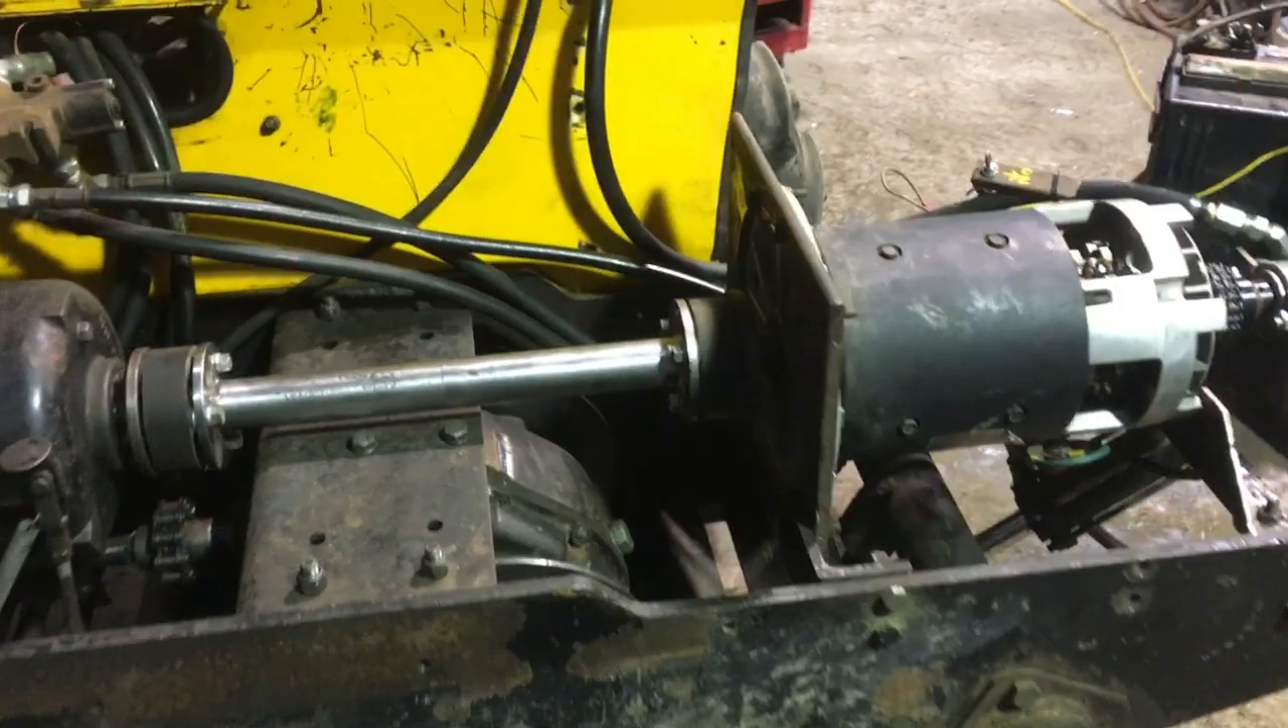There's still a lot to be done but the driveline is back together.